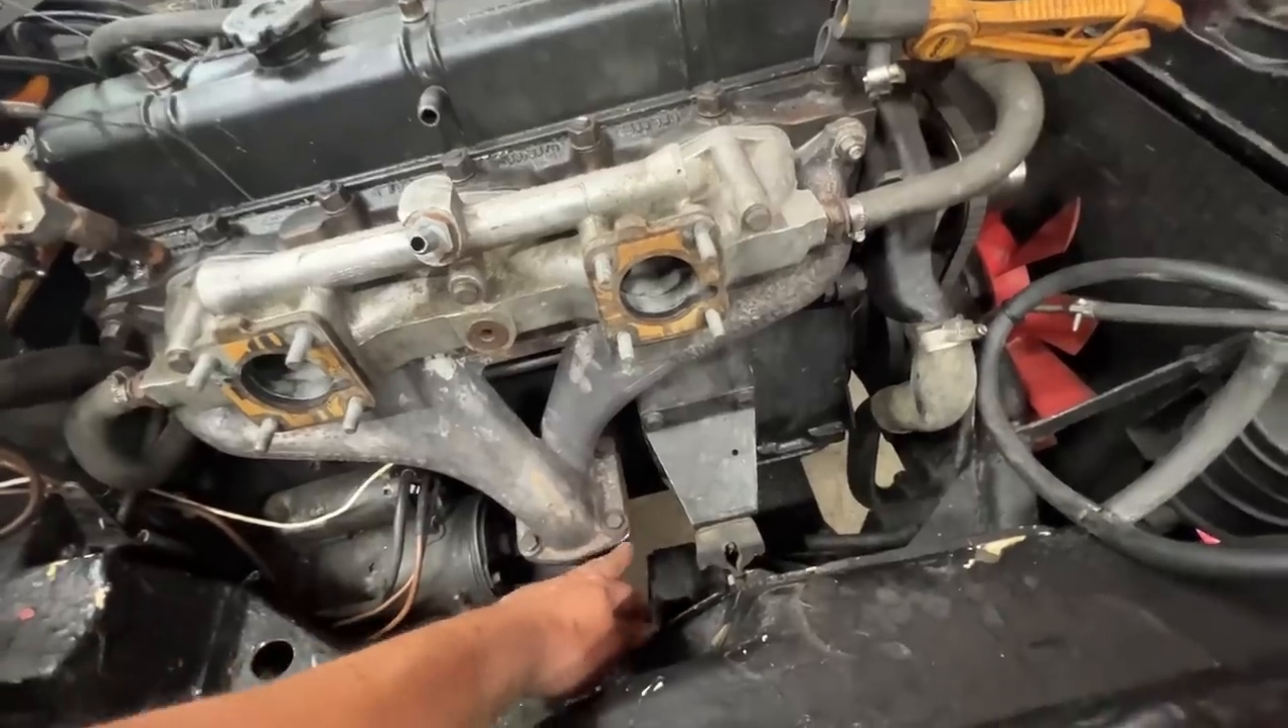All right the exhaust manifold and the intake manifold are installed.